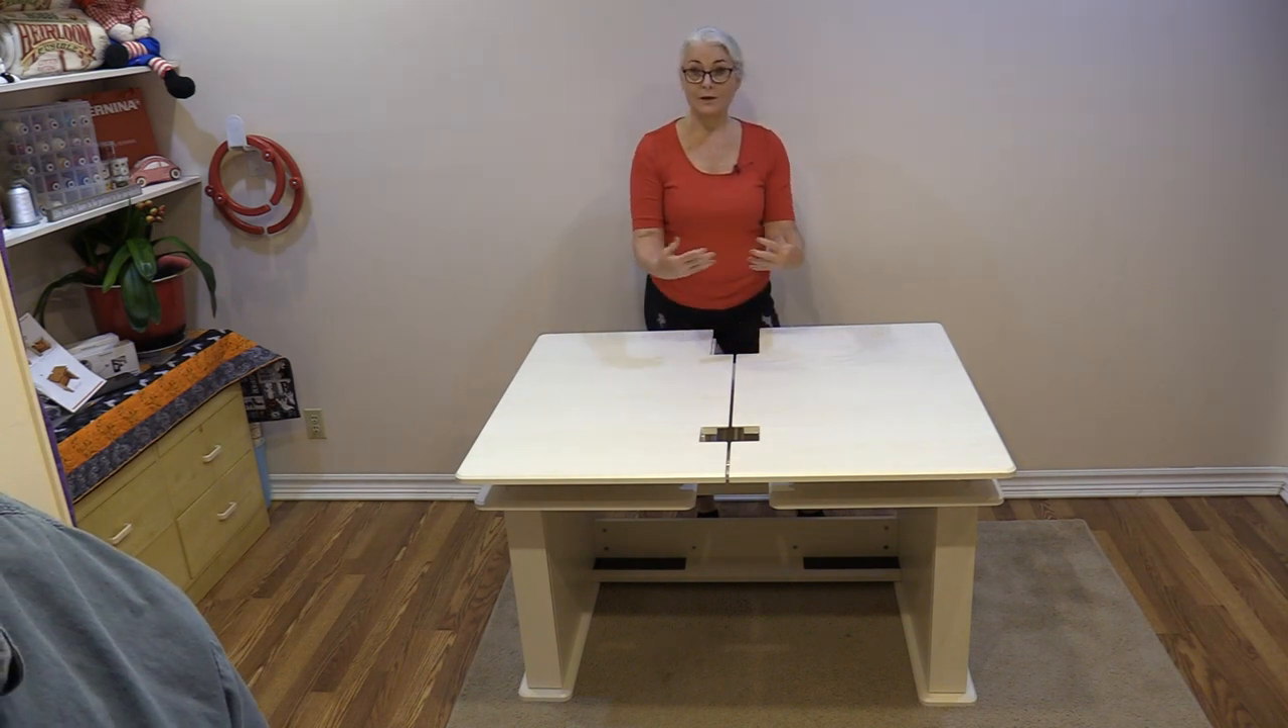And that's all there is to putting this table together. We have our two legs, the back, and the tabletop.